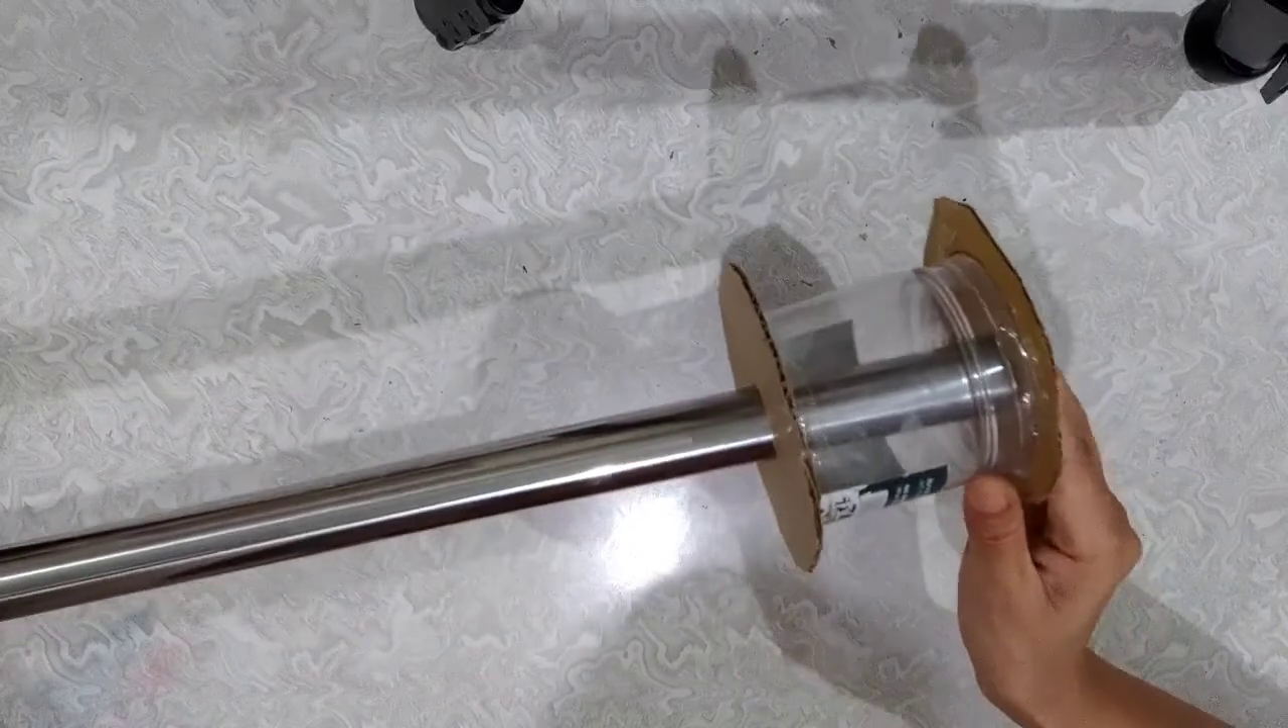यह लिया मैंने curtain rod और इसको इस hole से गुजार करके लगा दिया।